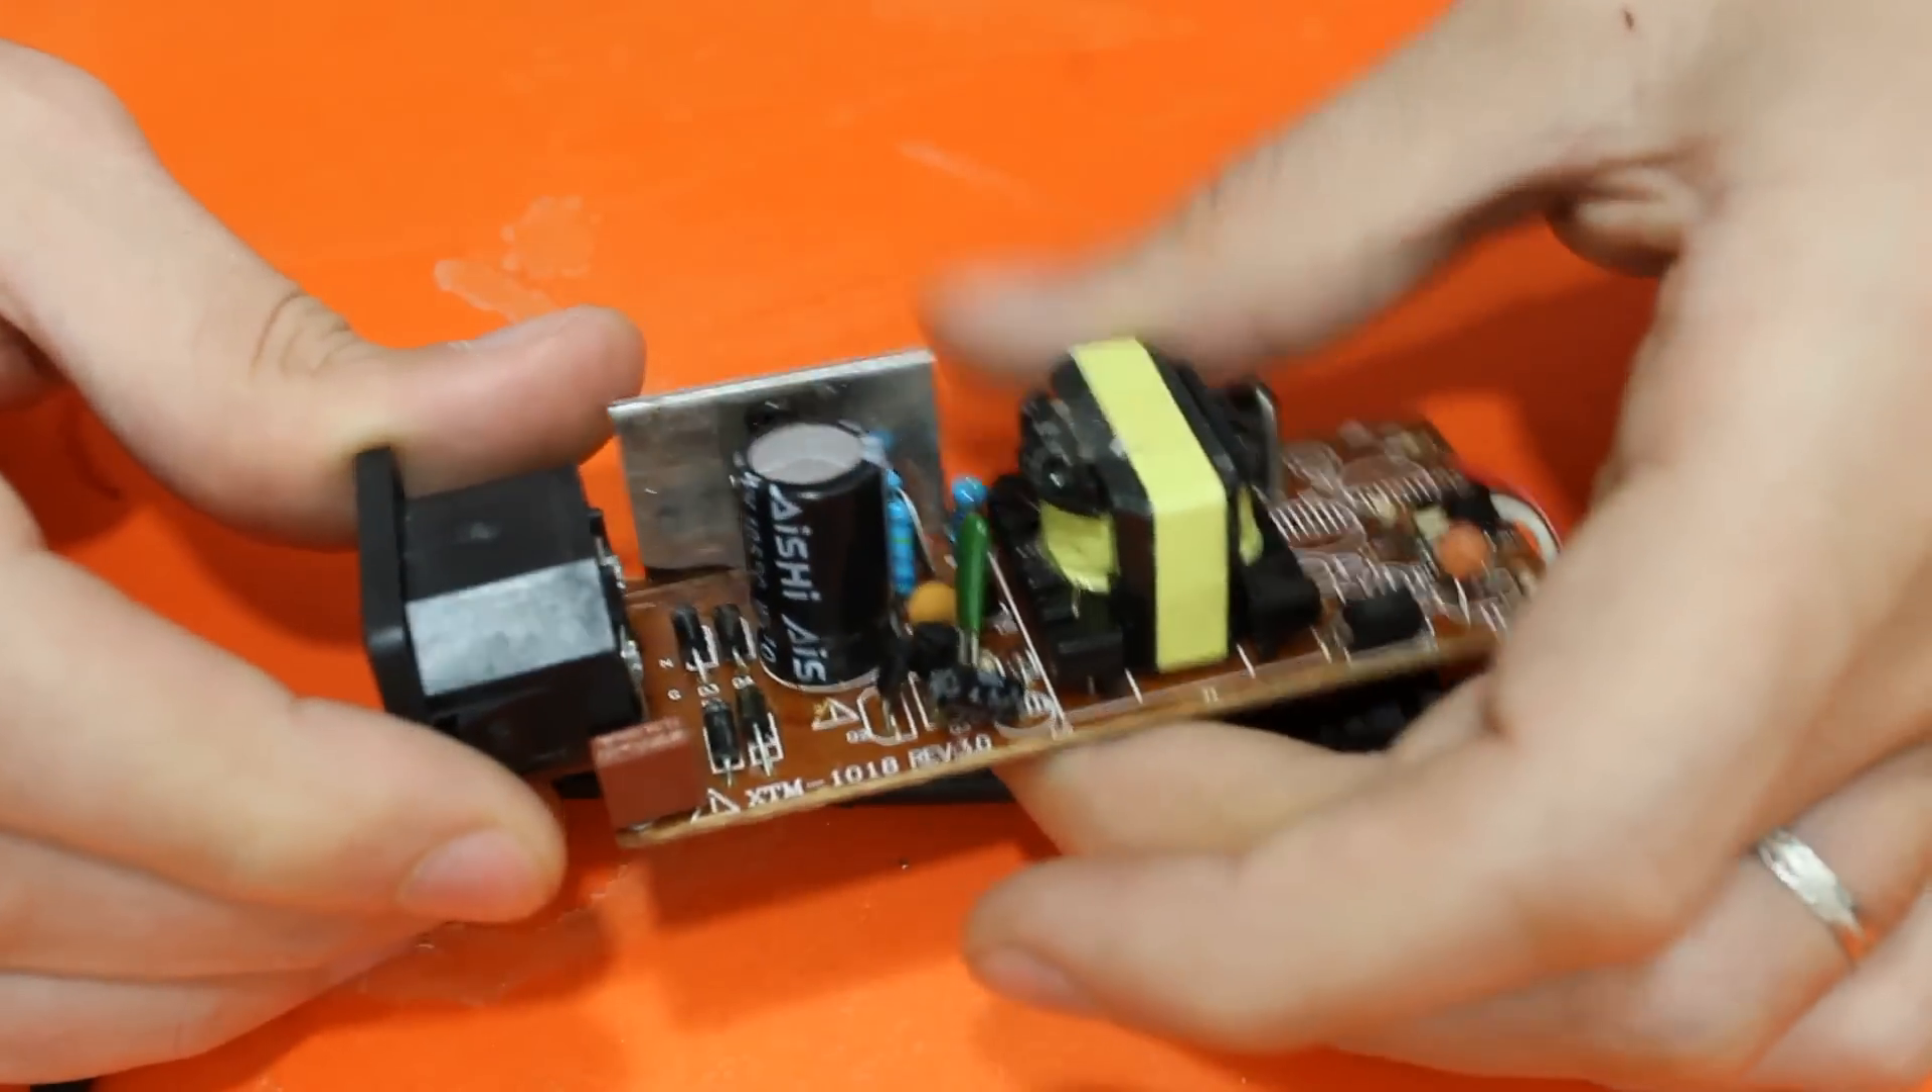Ecco qua a posto abbiamo inserito il nostro condensatore.